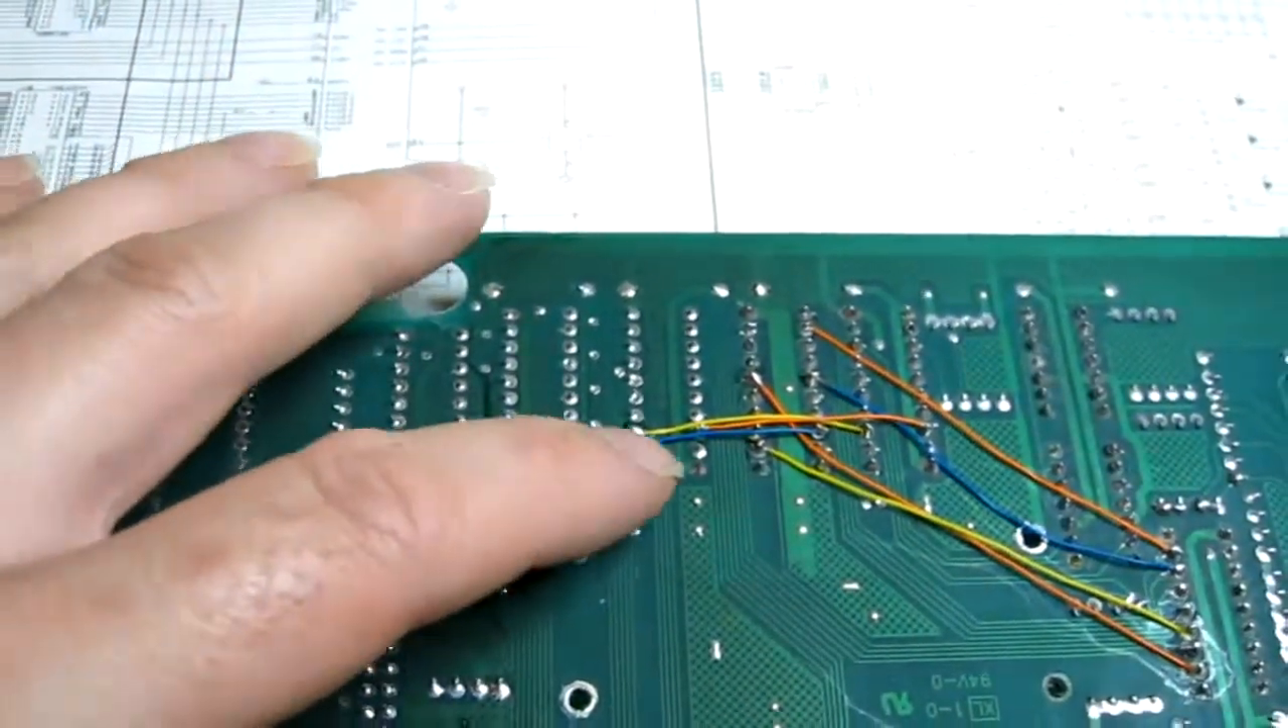Okay I've had to add three more wire links to deal with breaks in the data lines and we'll give it another try.